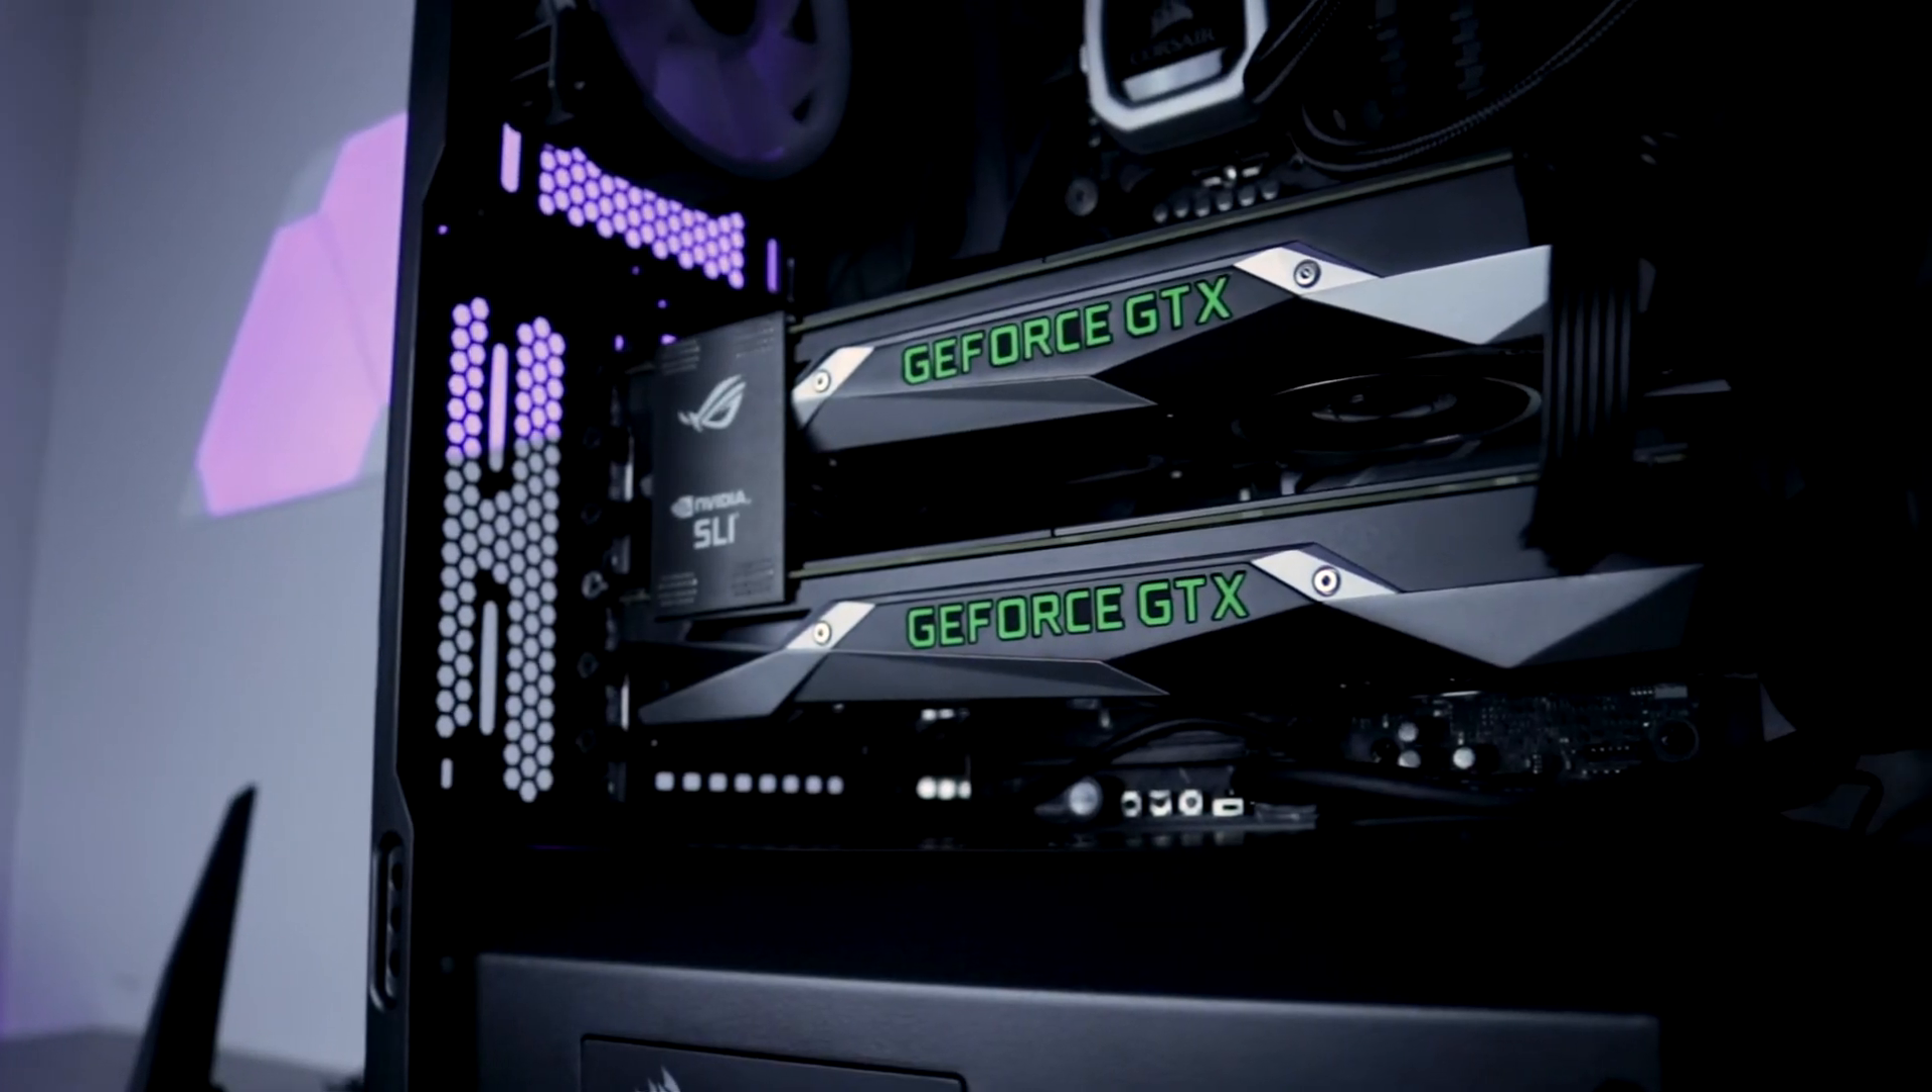Simply place the SLI bridge onto both graphics cards Give it a little push And now it is secured and ready to go.